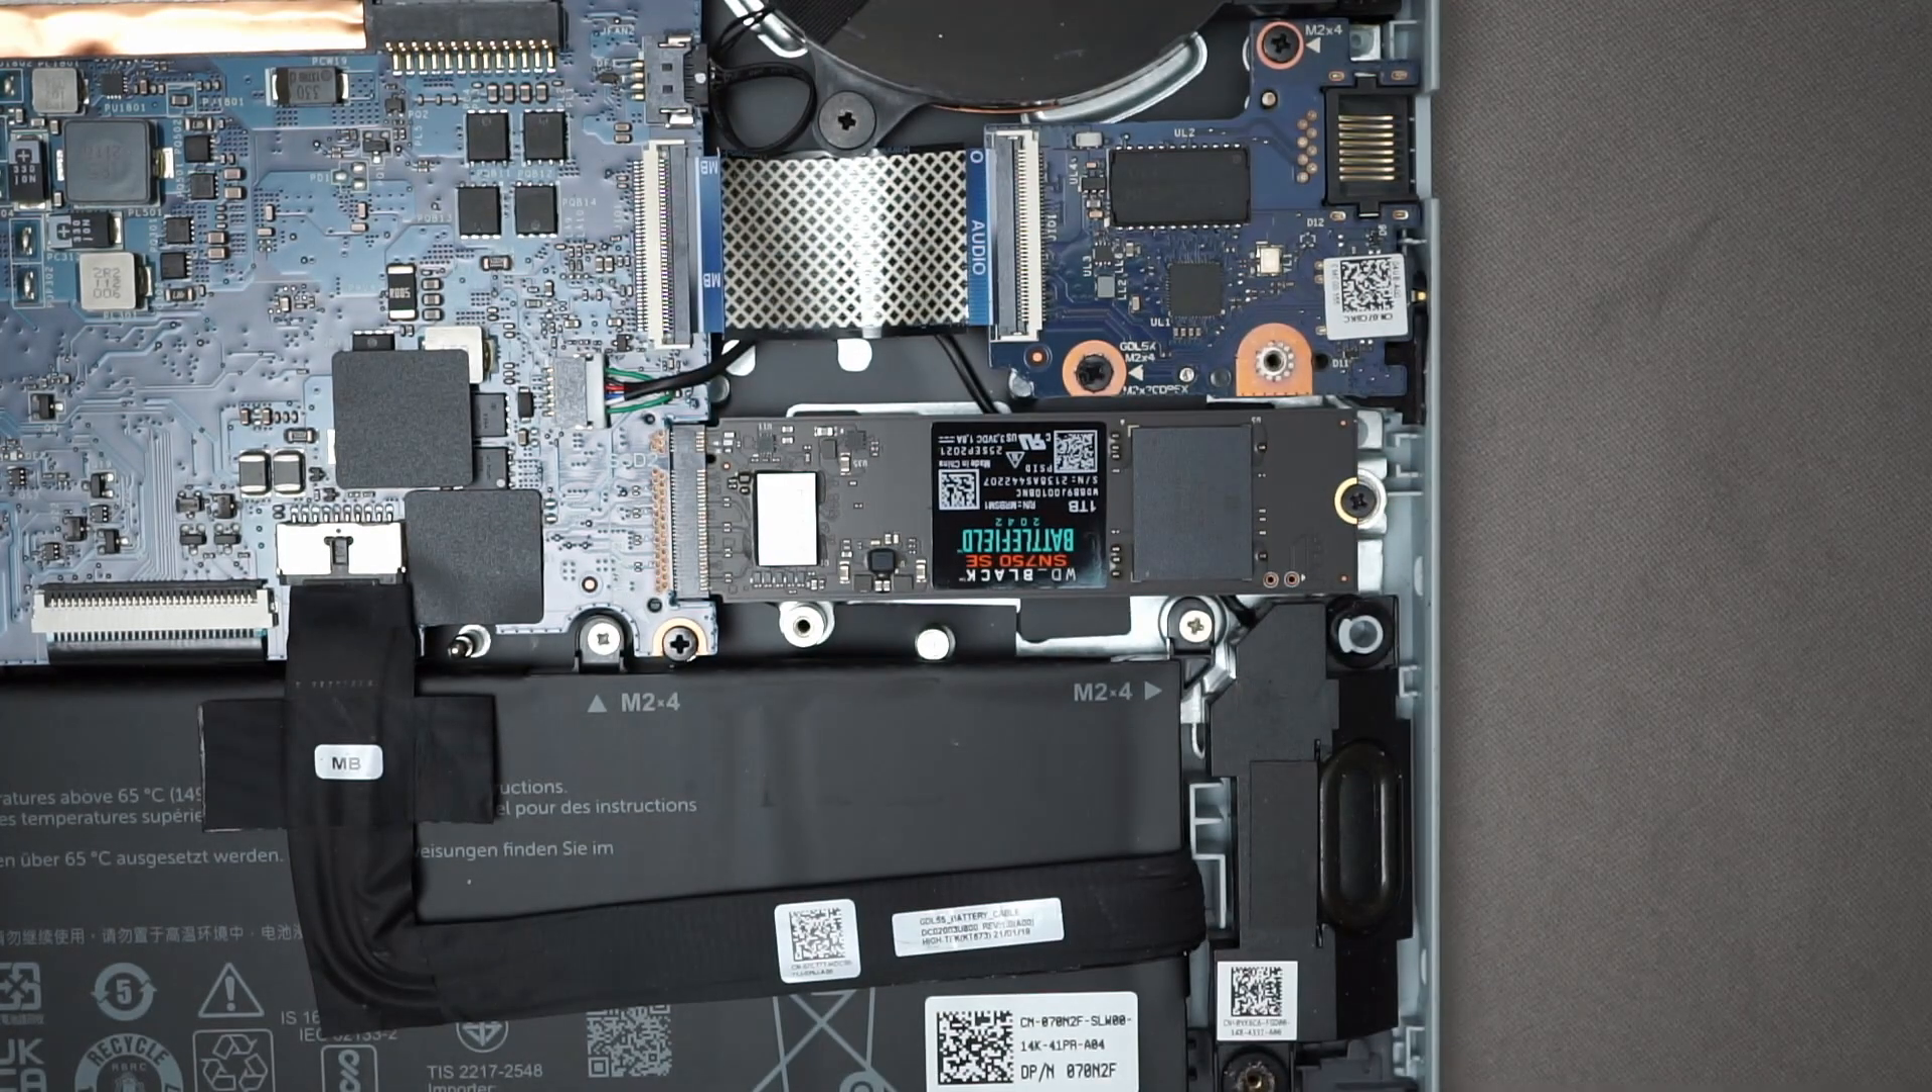And then that's pretty much it. You have a nice new fresh installed NVMe drive.